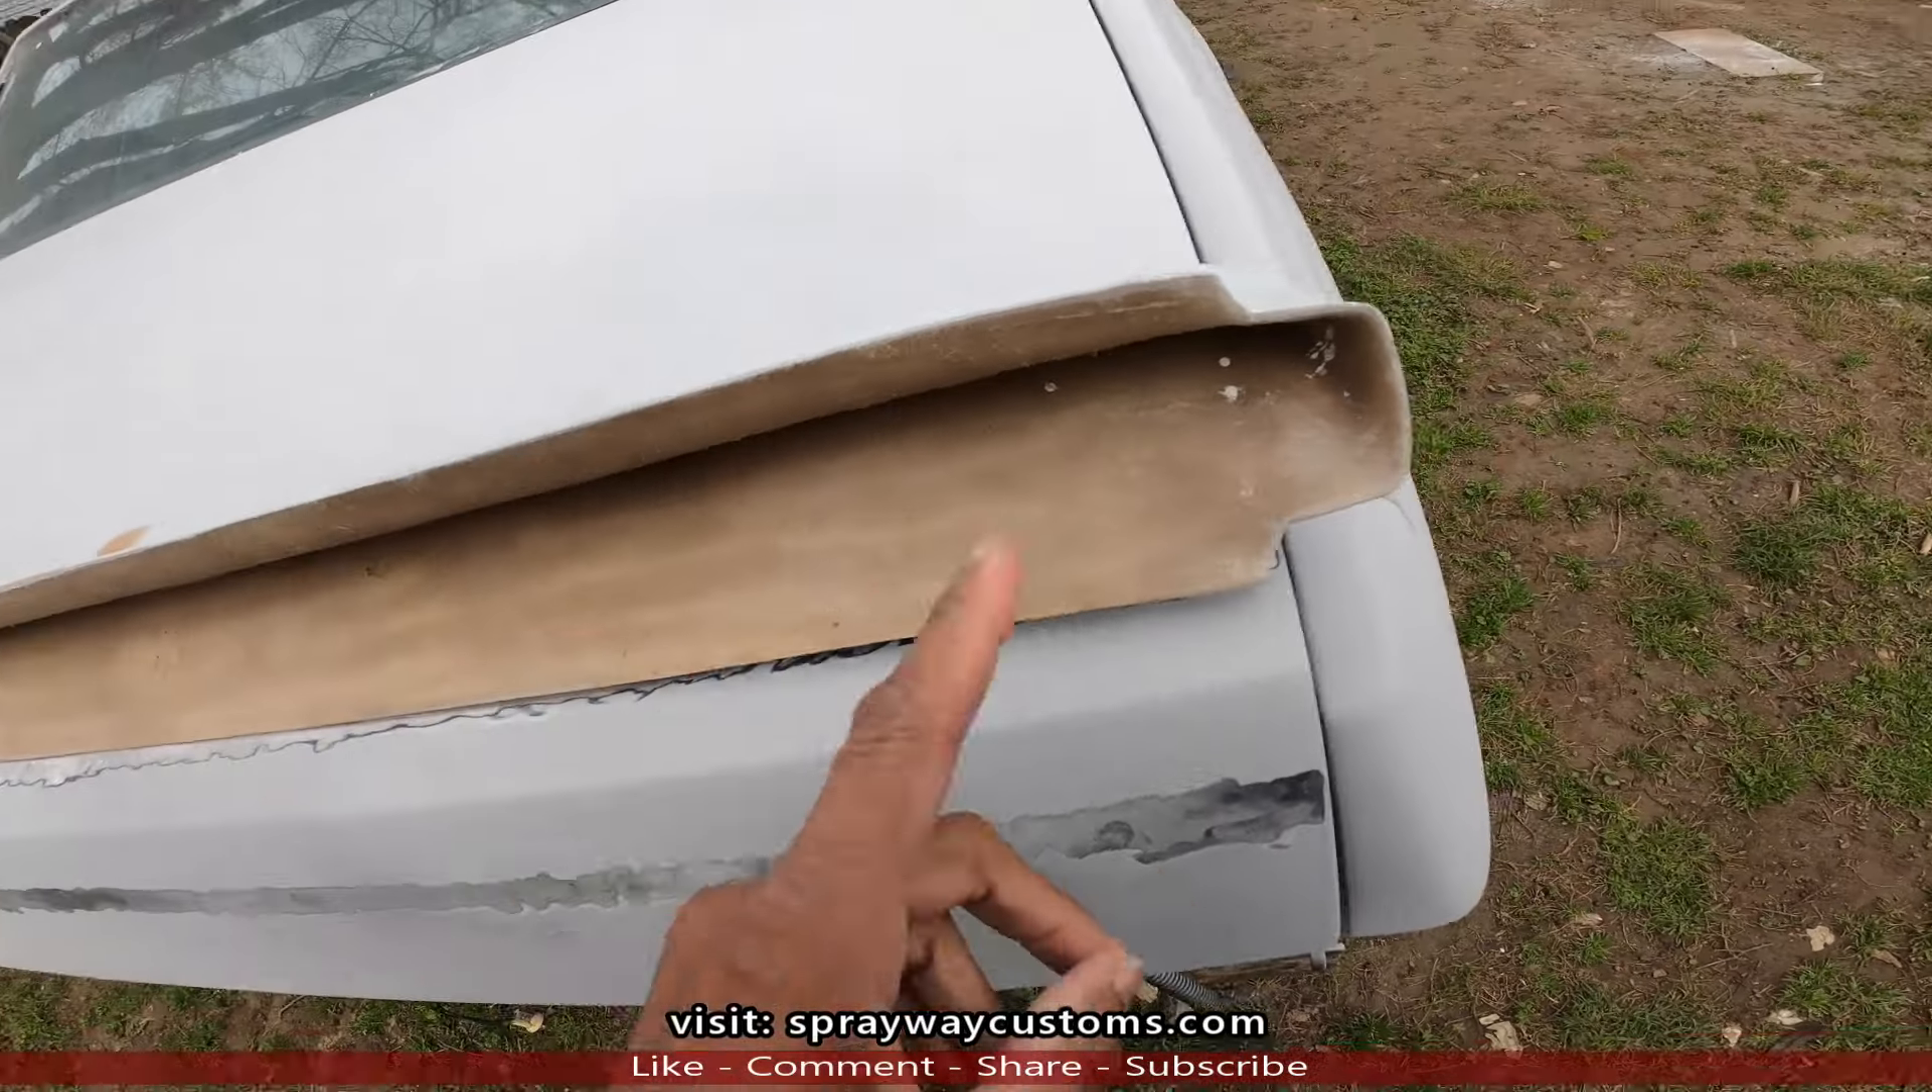Now you can see these ends Stick out Farther than the deck lid itself.